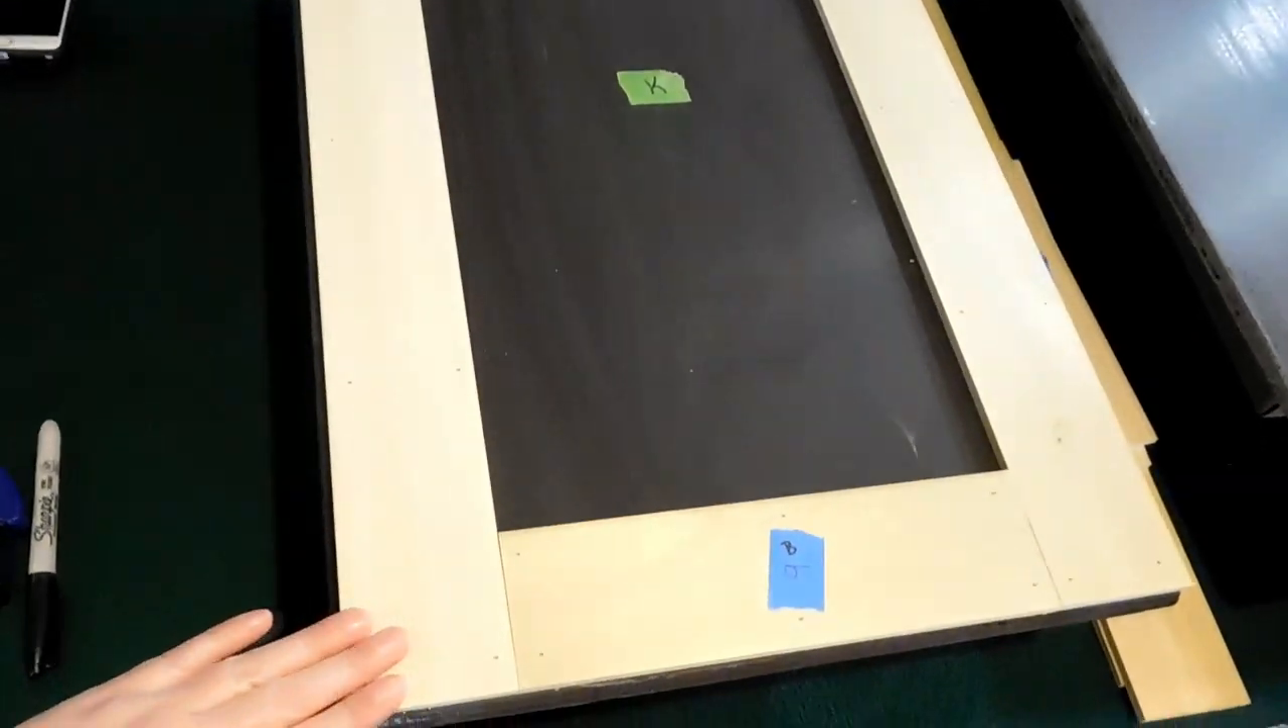I don't know if you can see that good enough but here is a cabinet door that I just finished putting the trim on the front of it.